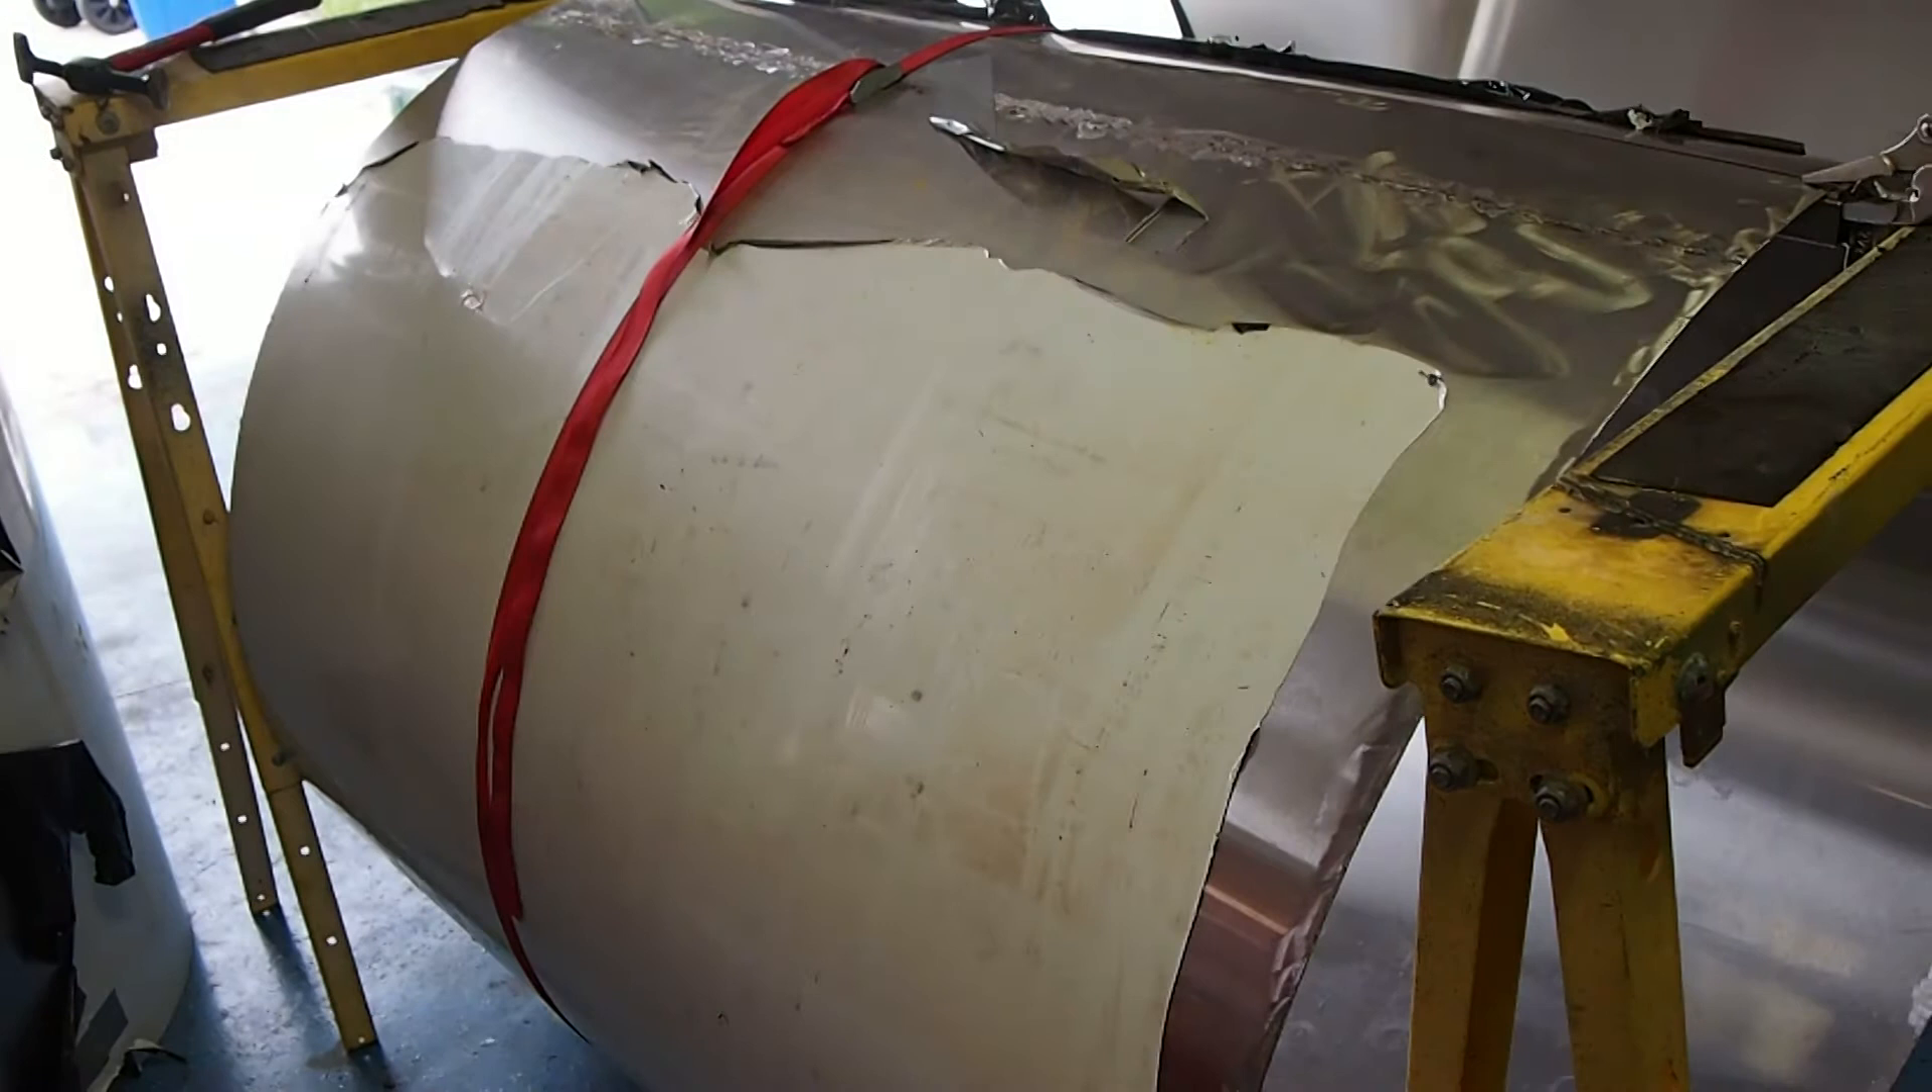I've got a belly band right across the strap, right across the center to try to keep it as circular as possible.